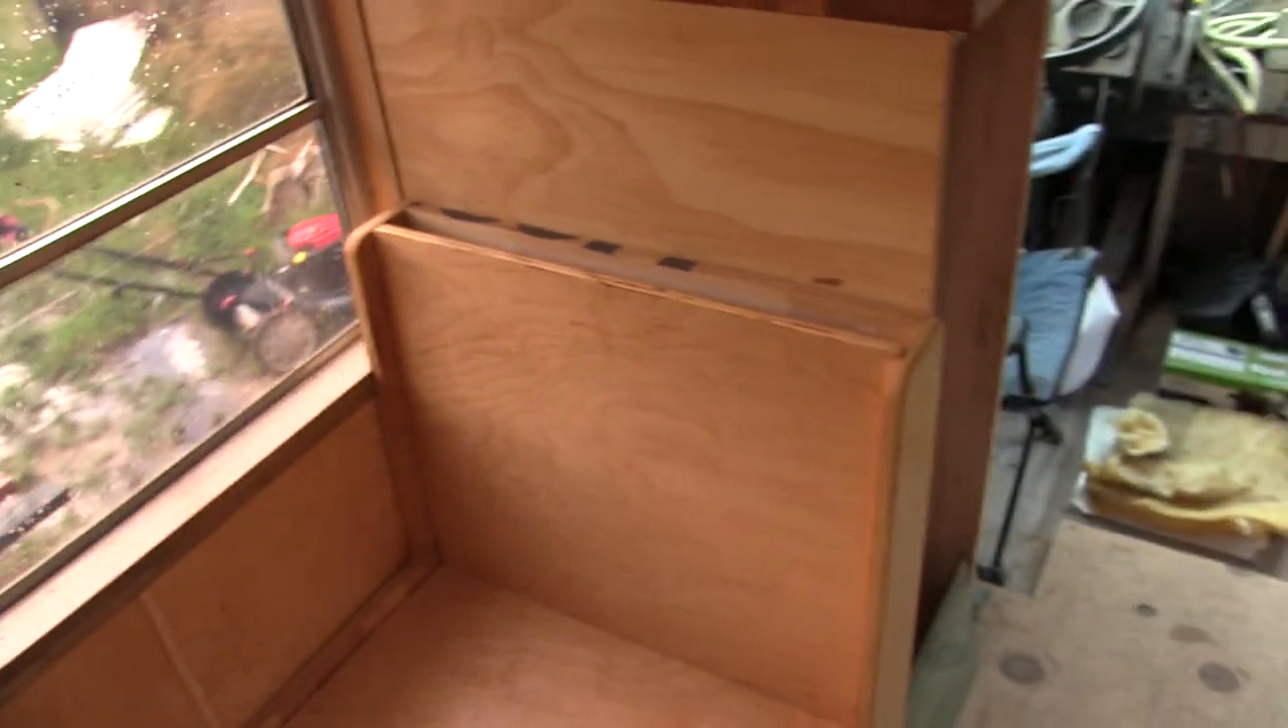But we haven't put the butcher block topper piece on the back of this dinette seat yet.